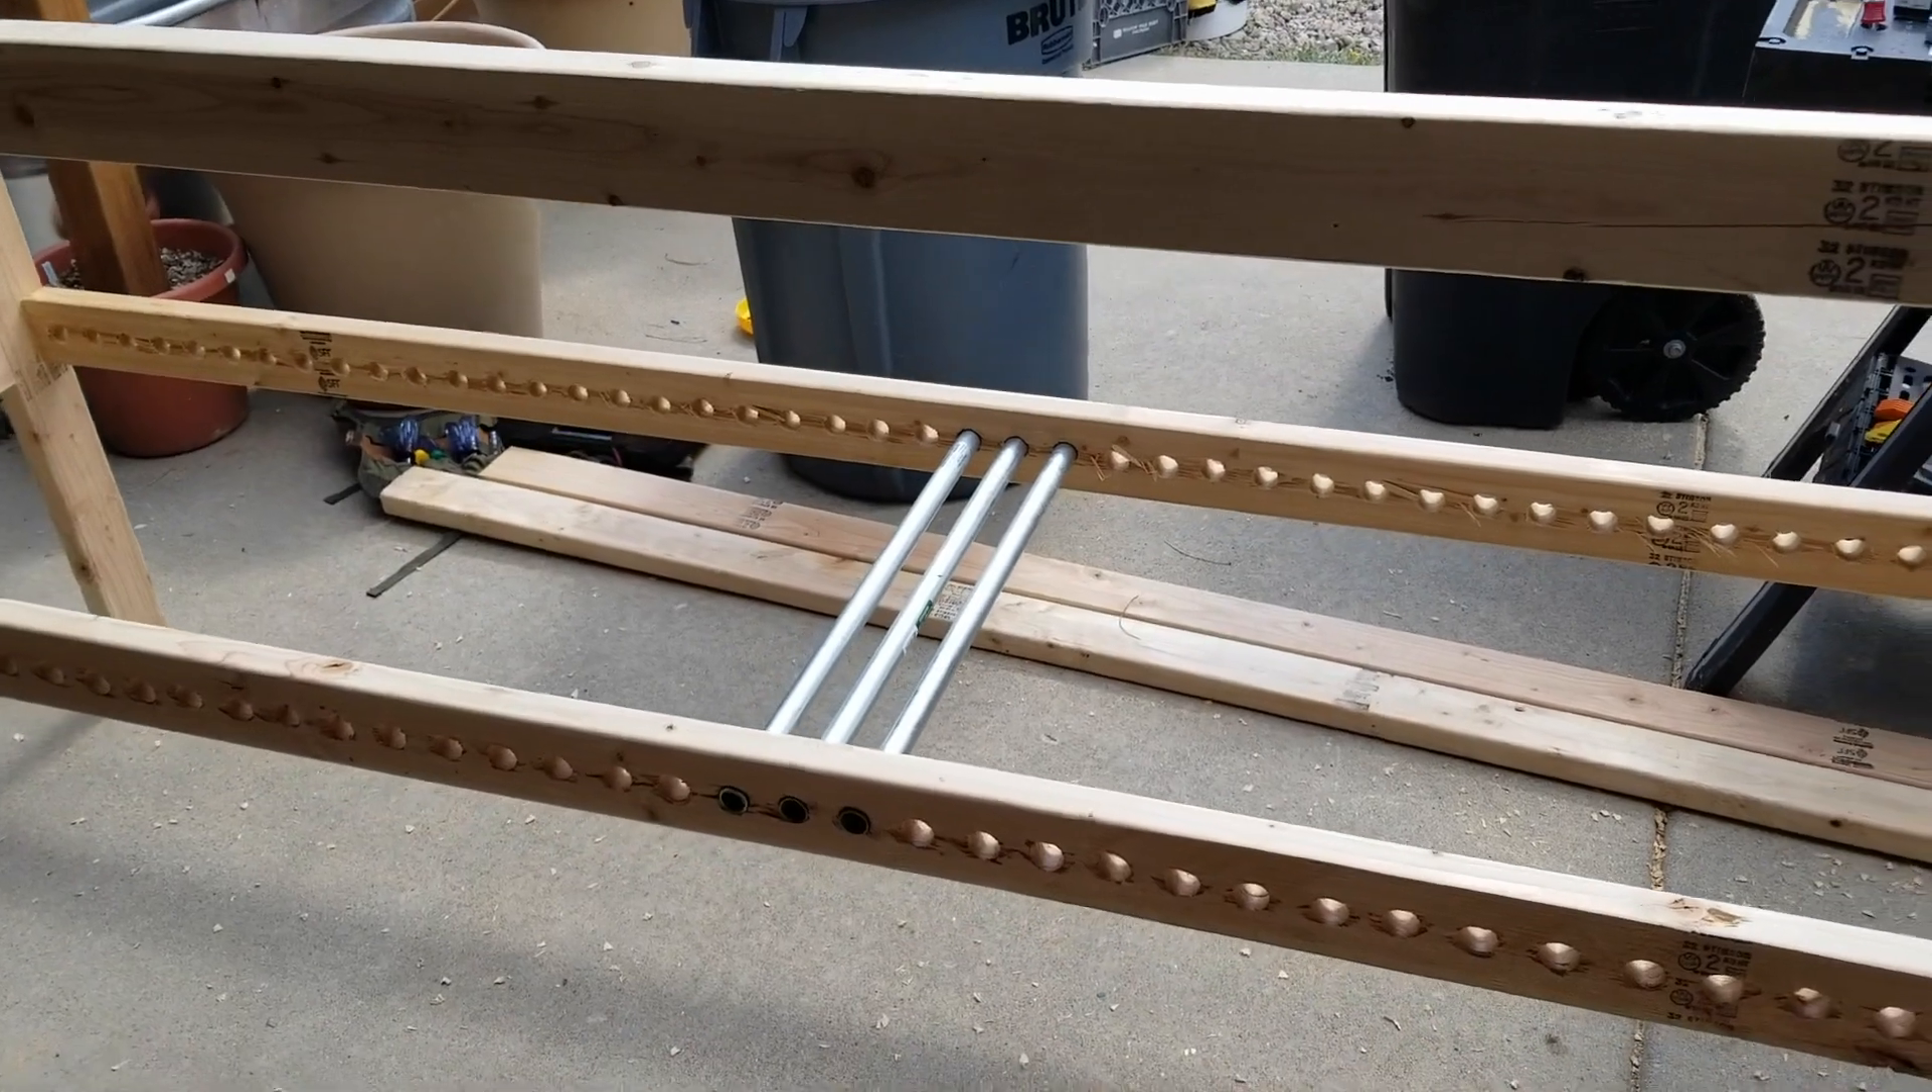But you can kind of see here, I've put in a few bars of the conduit just so you can see how the false bottom is going to run across the entire thing when assembled.